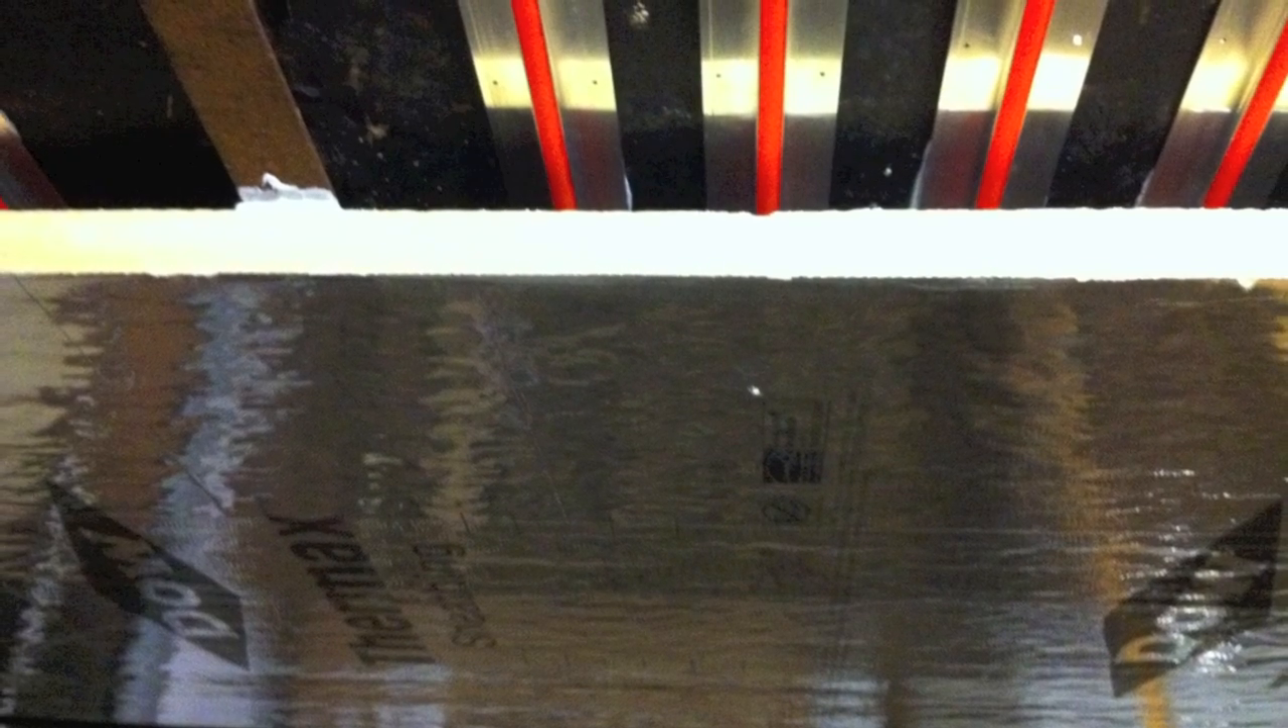Once the tubing was complete, I insulated below the flat plates with 2-inch radiant foil covered insulation board.